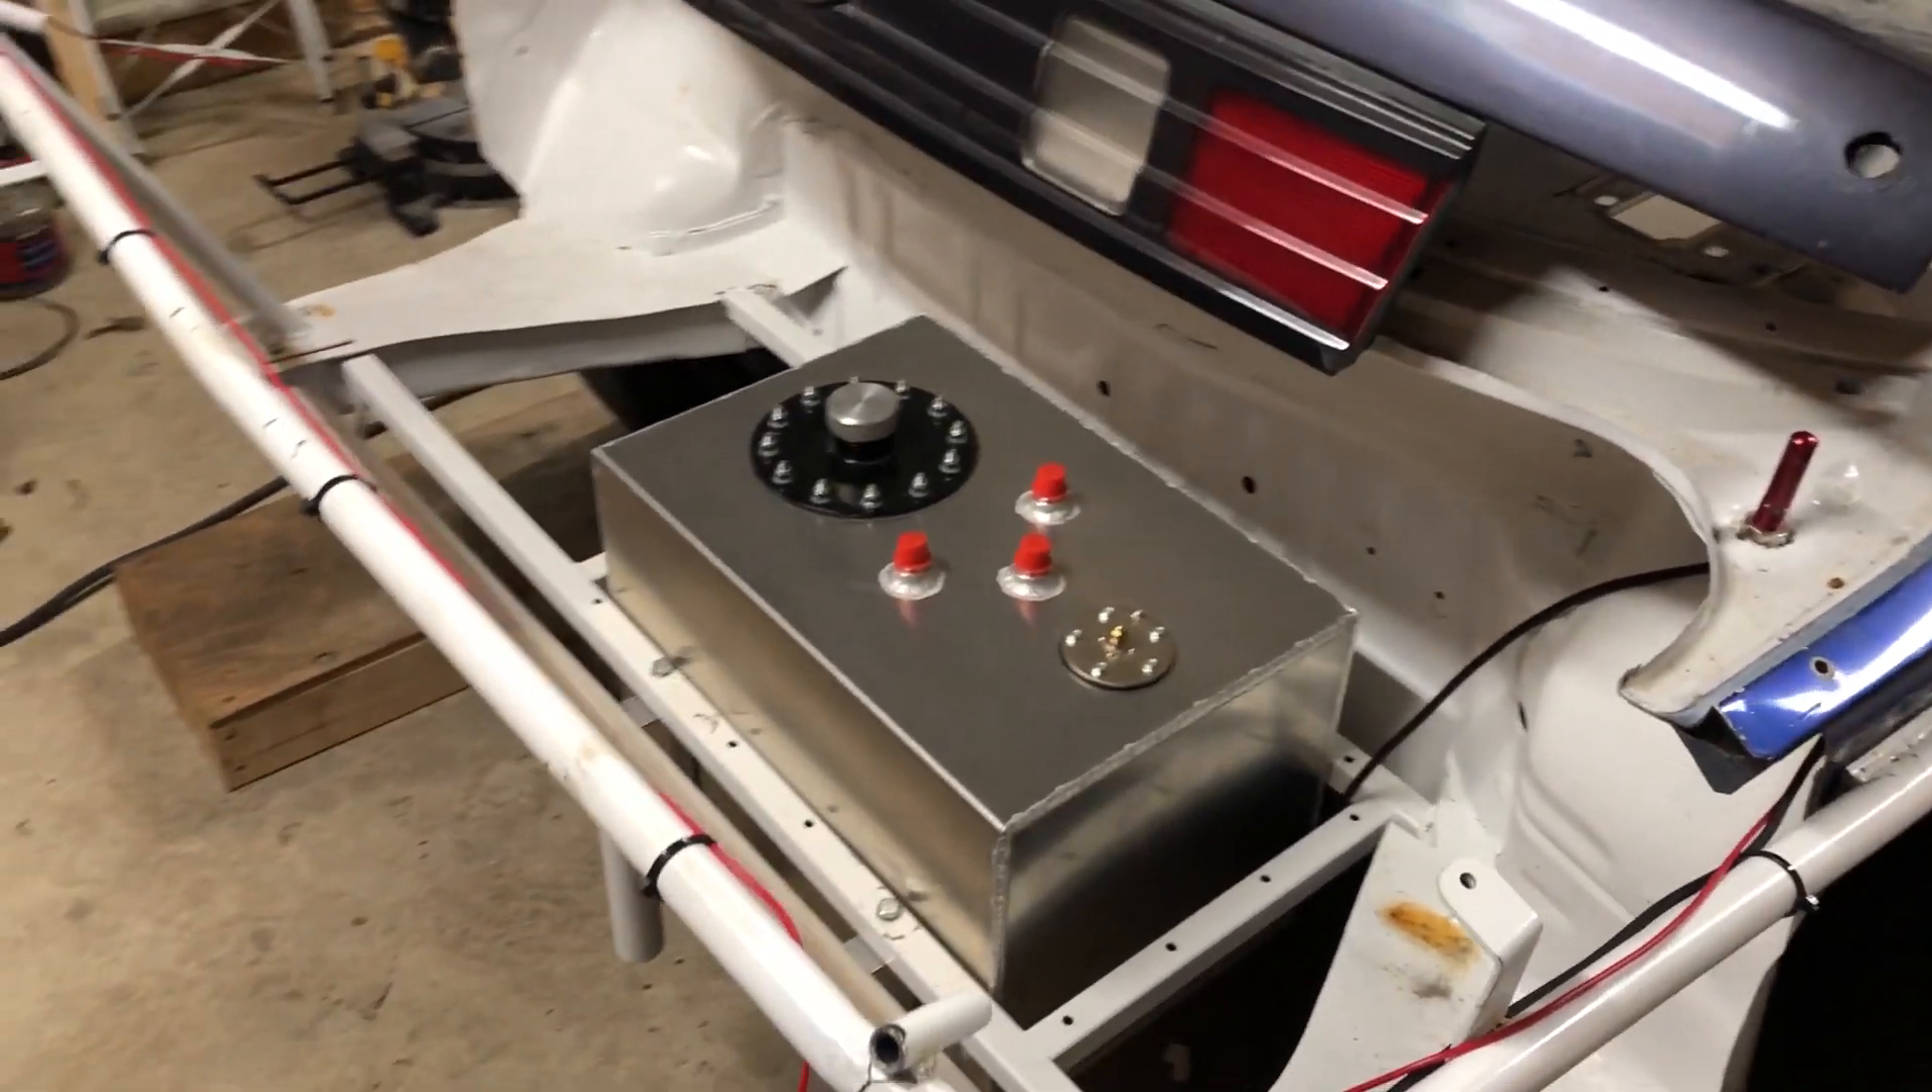Hey guys one last thing I totally forgot to show you That I mounted My new RCI fuel cell.